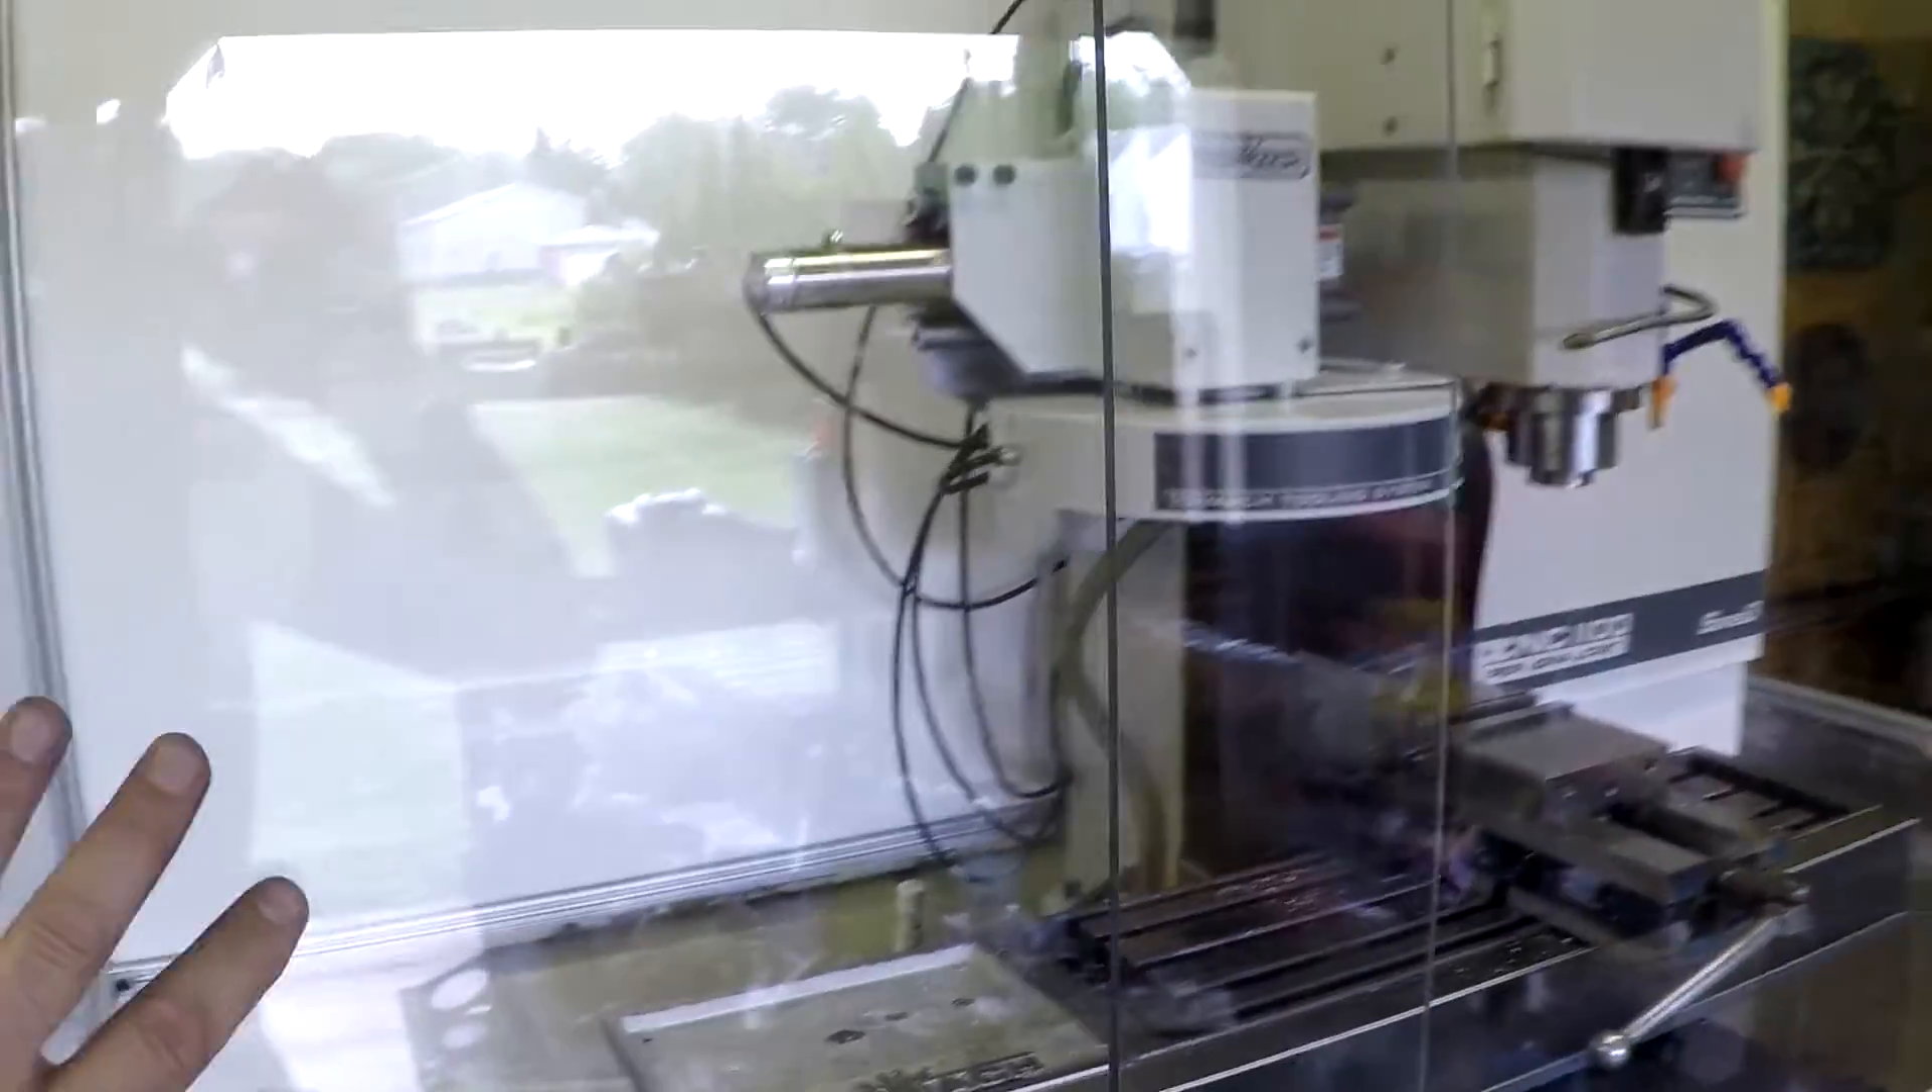All right we got the glass in the door.